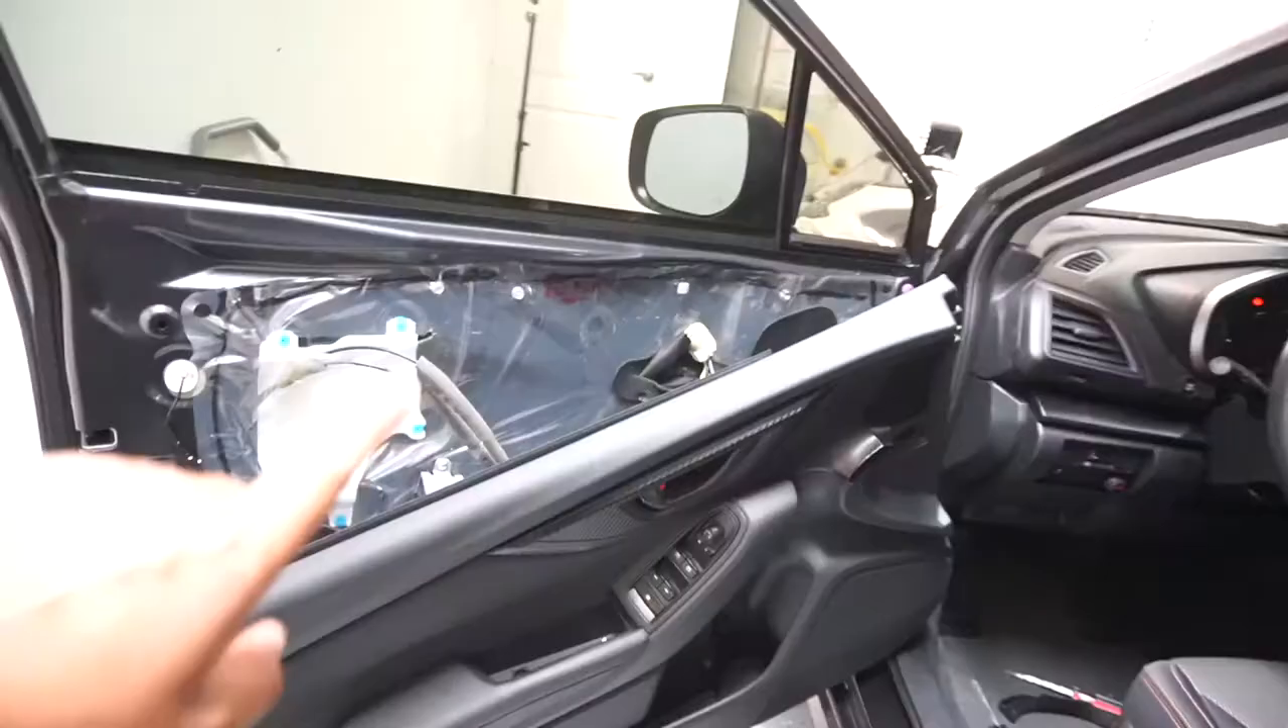All right you guys can see door panel is off.